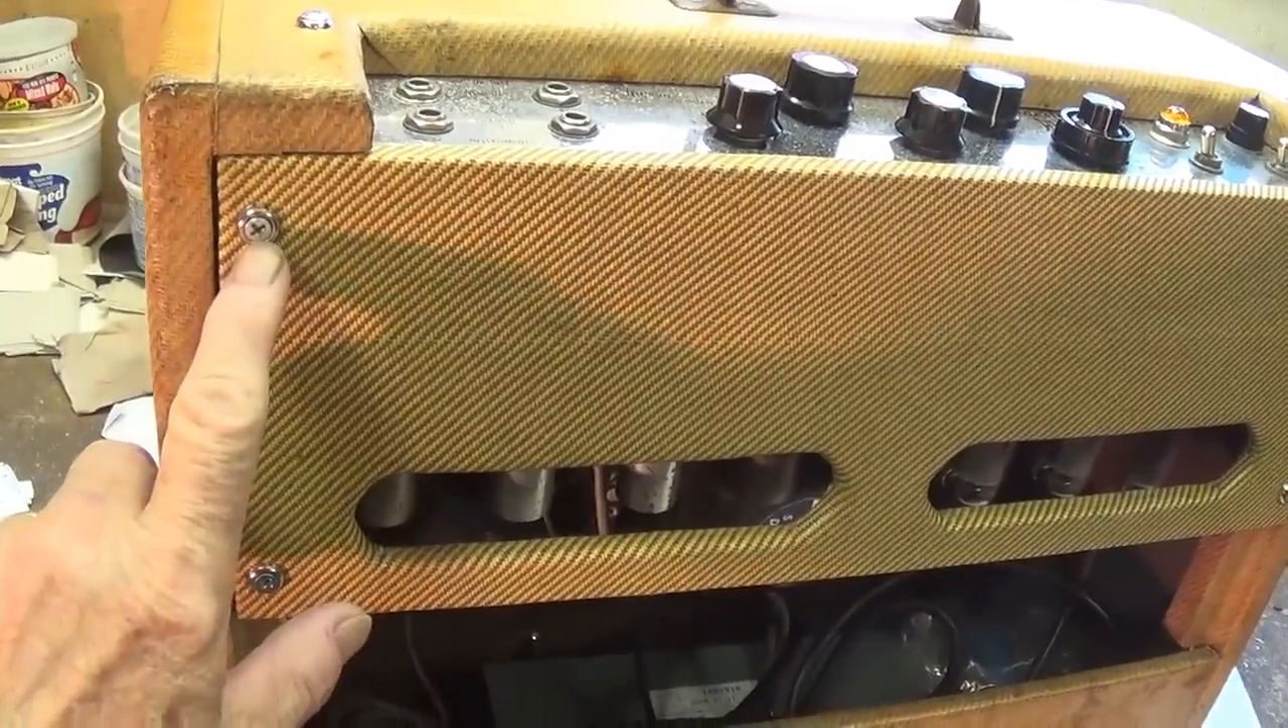And finally, here's our finished upper rear panel installed with finishing washers and Phillips head screws.